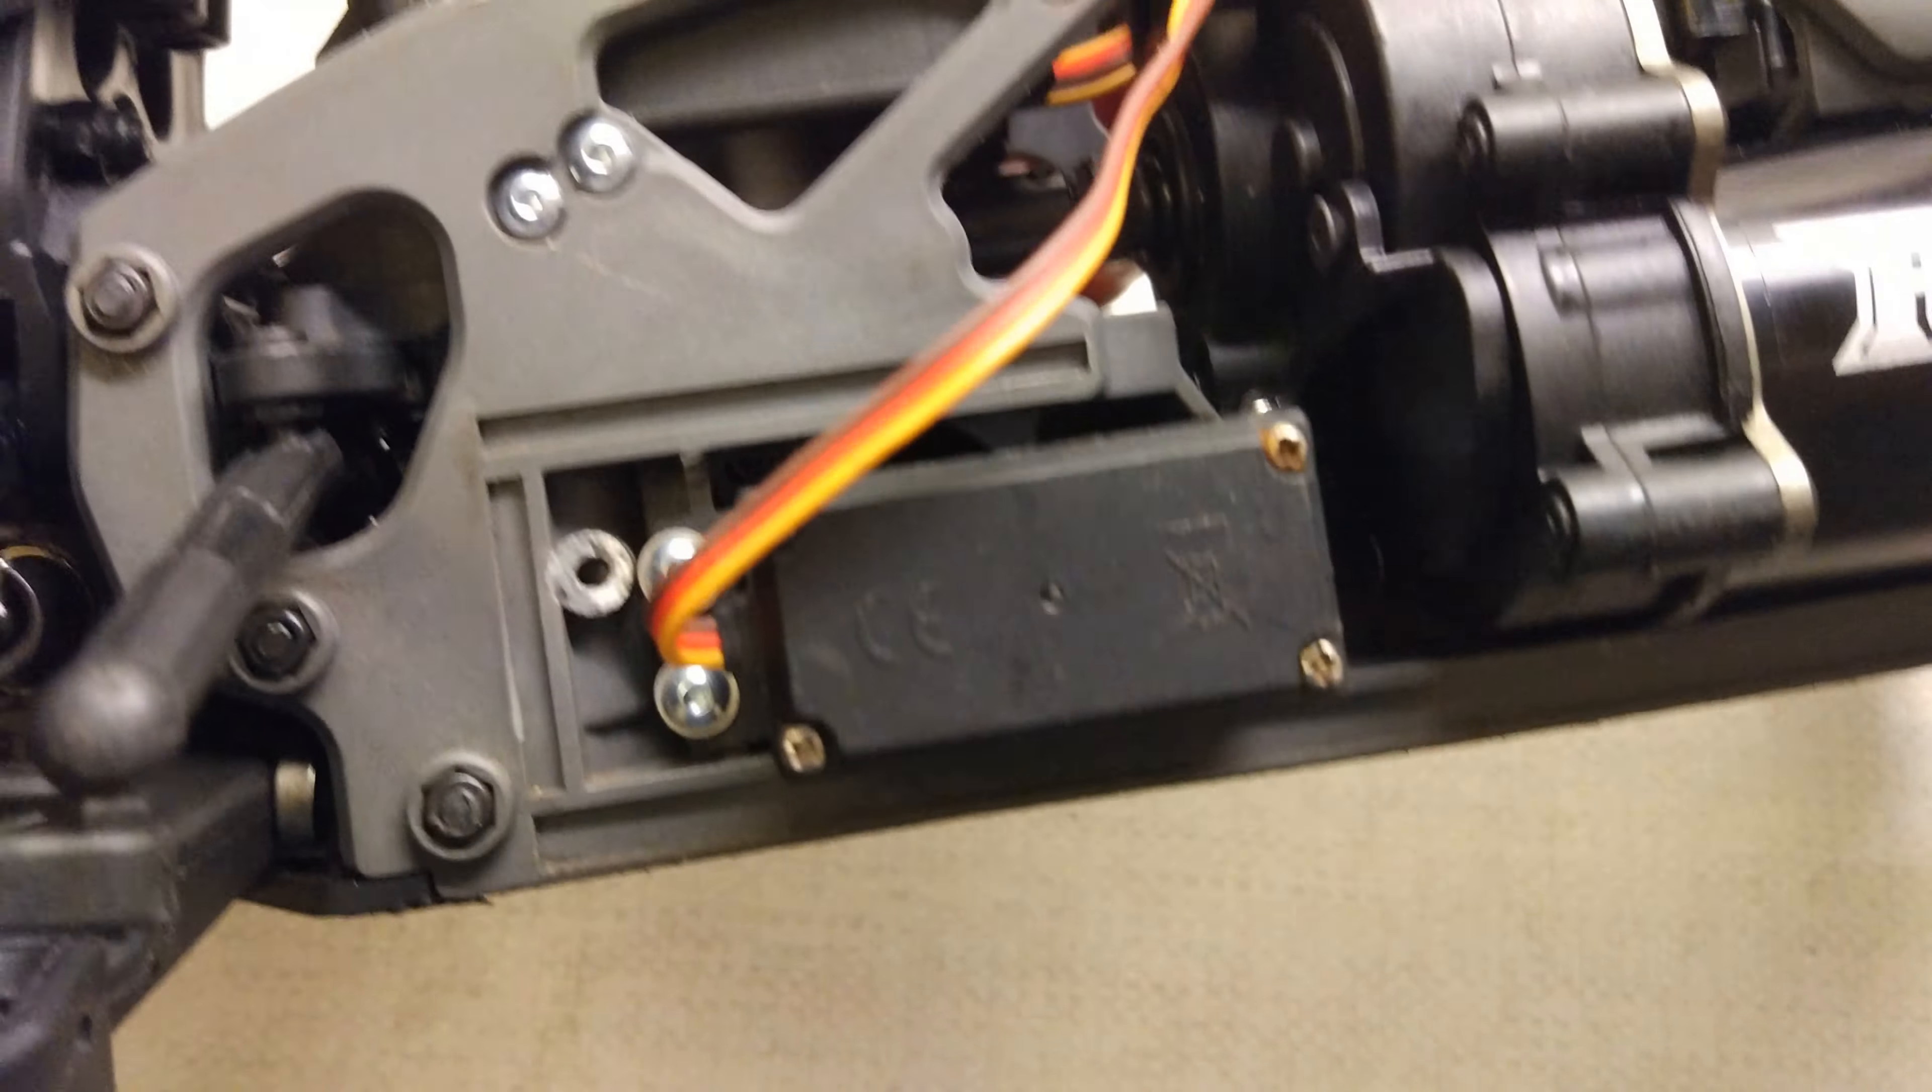I've put a servo in as well.